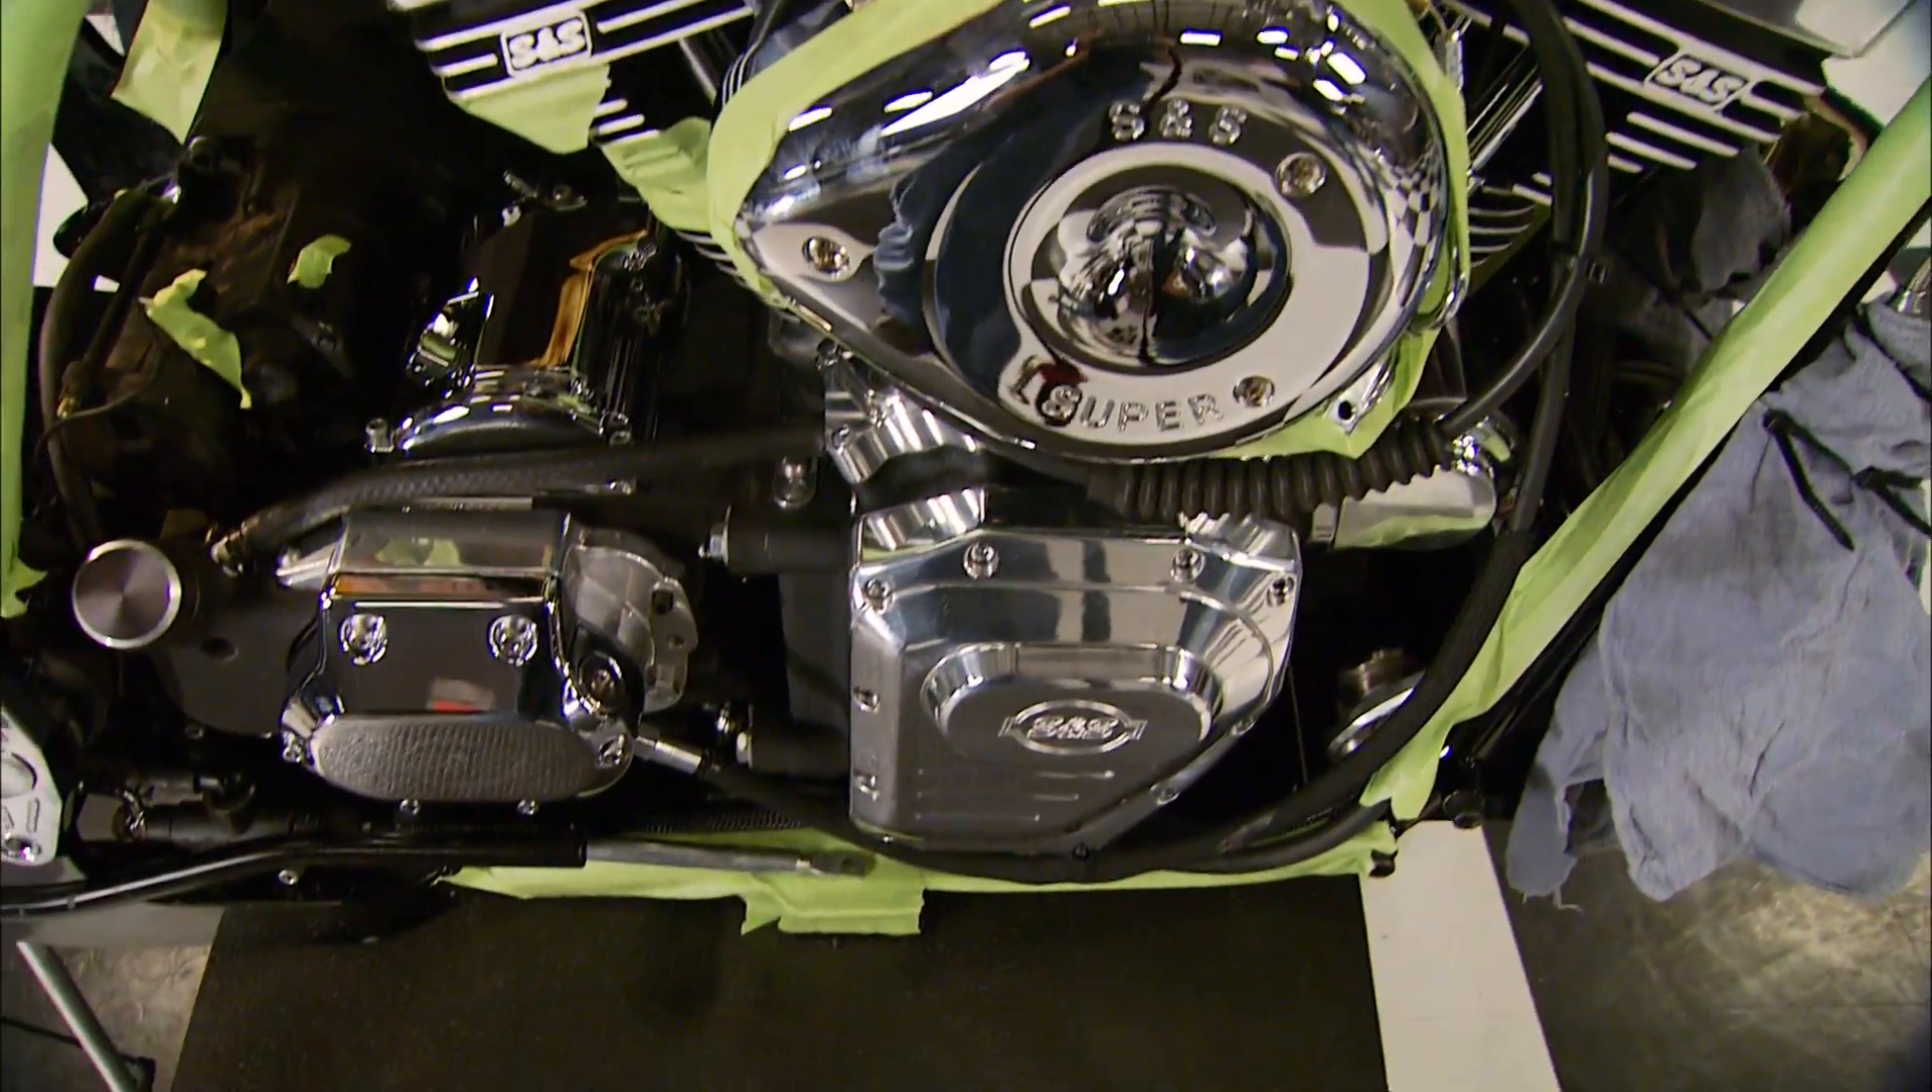They've got the motor bolted to our freshly painted frame, now backed by a six-speed S &S transmission with overdrive.